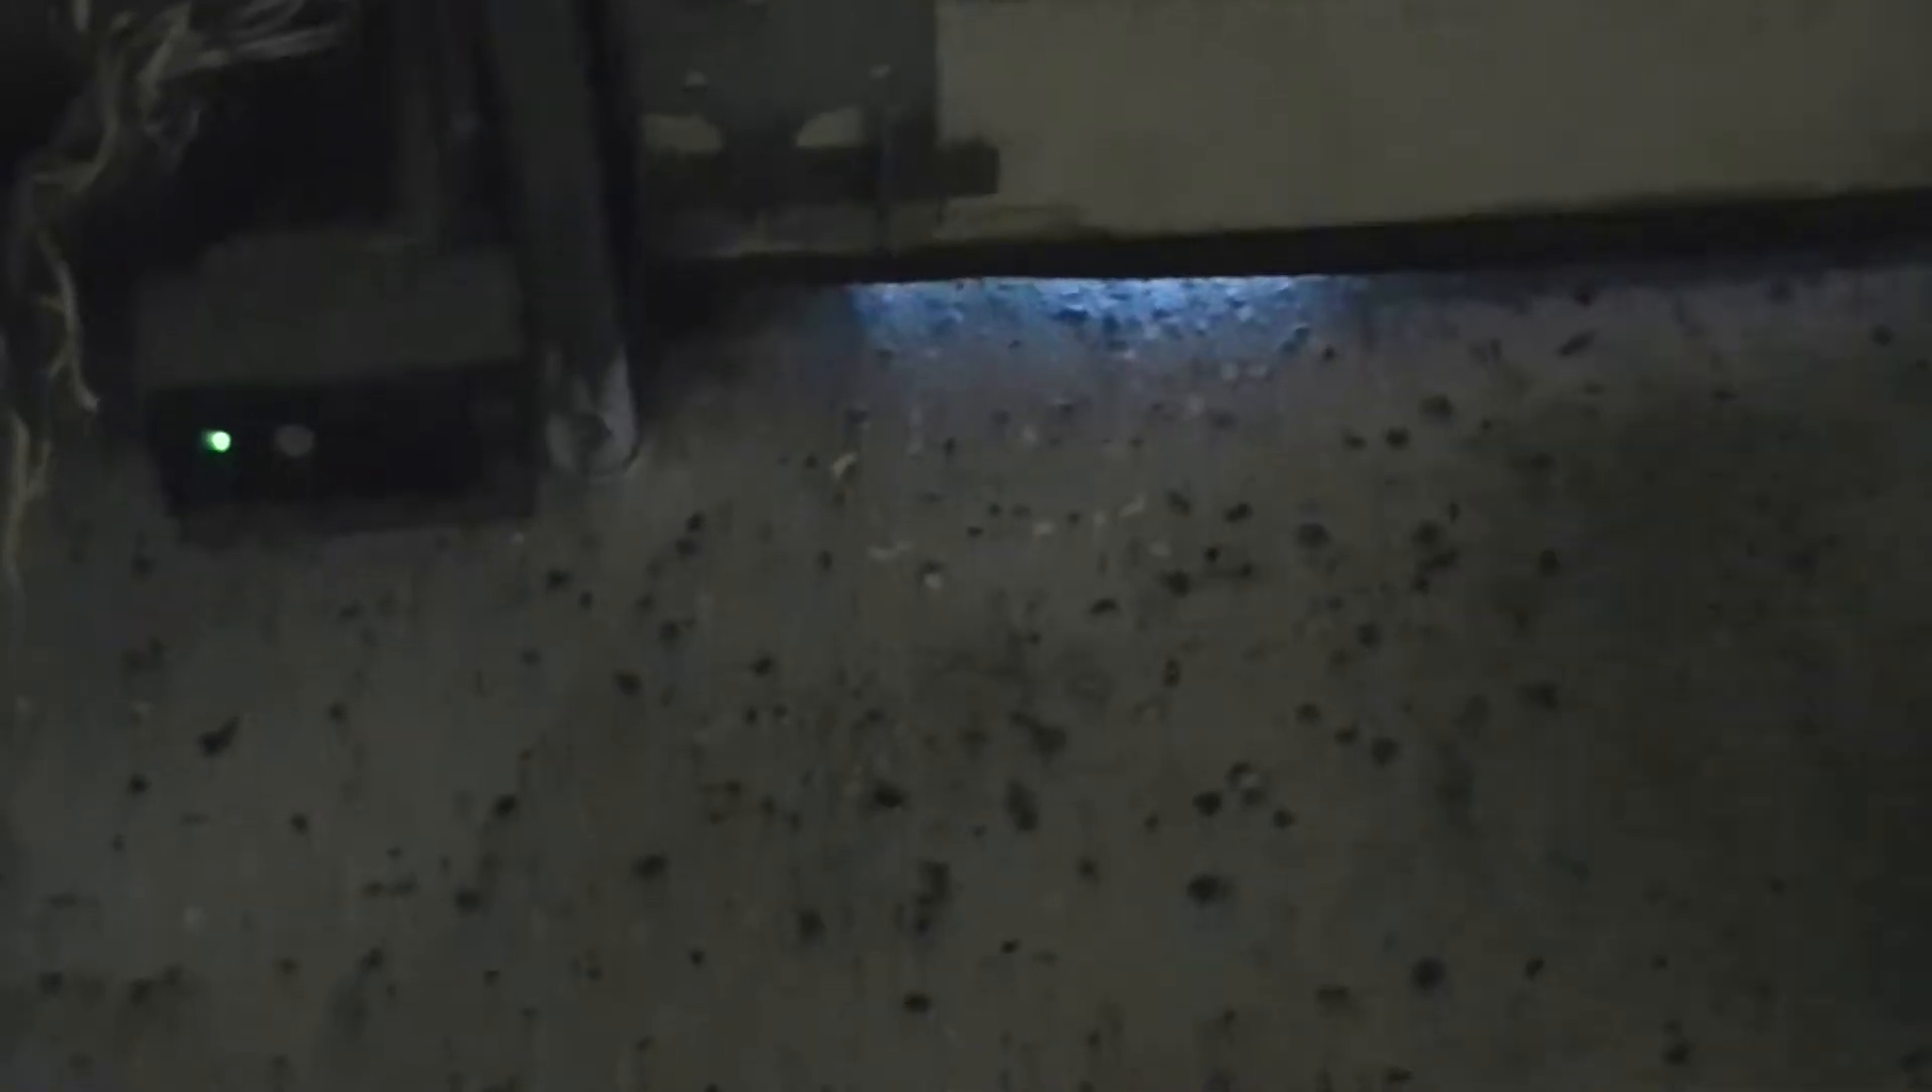I already have the garage sealer underneath the garage door but over here there is a gap.